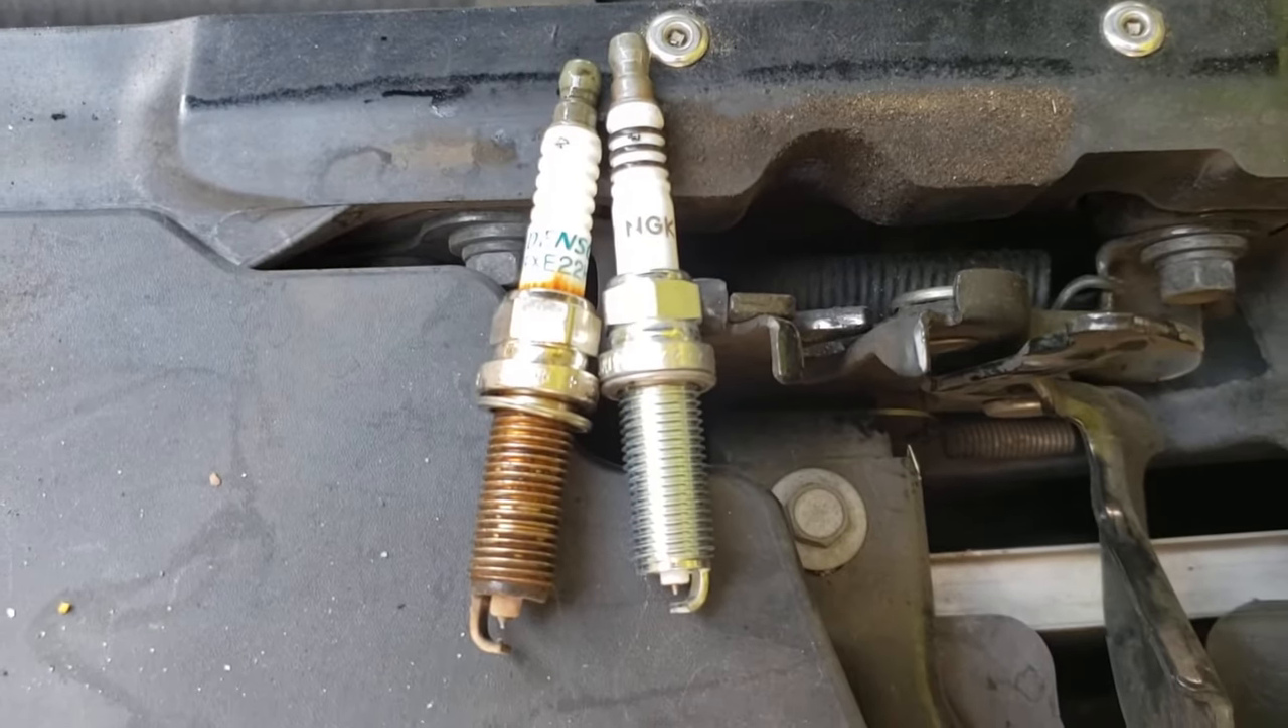All right we have the spark plug removed.